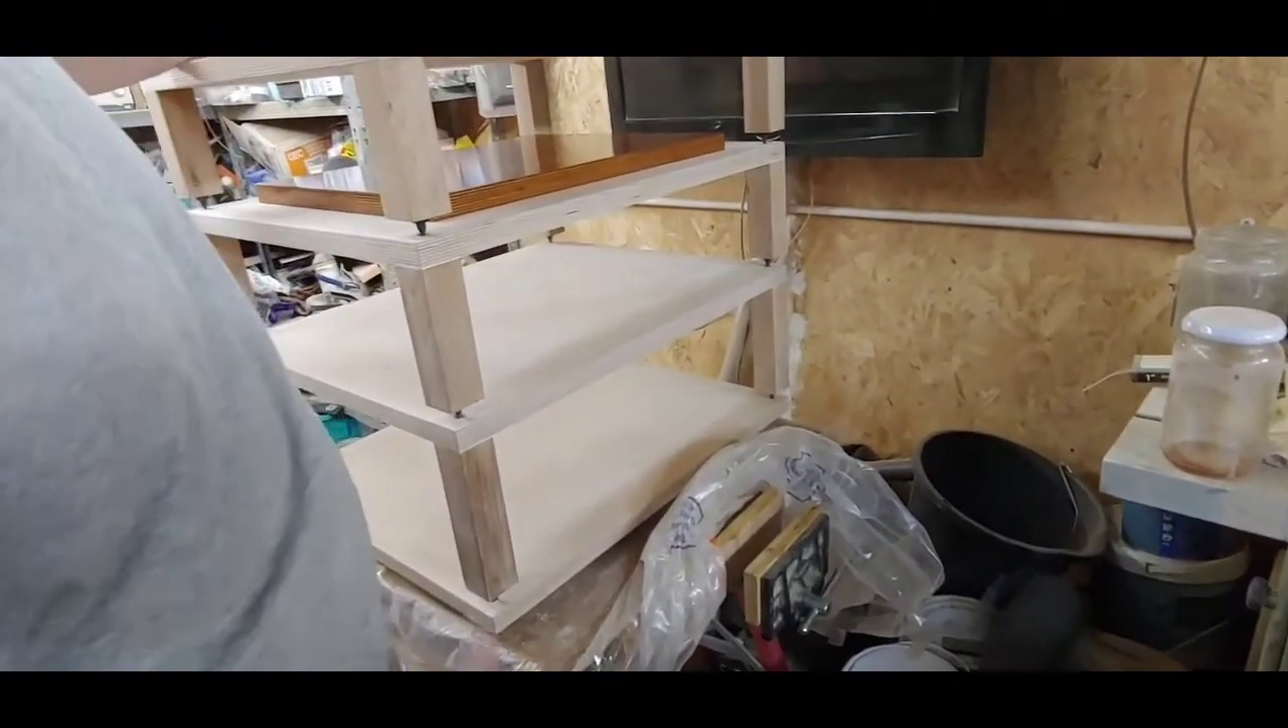There we go that is our three part rack built.